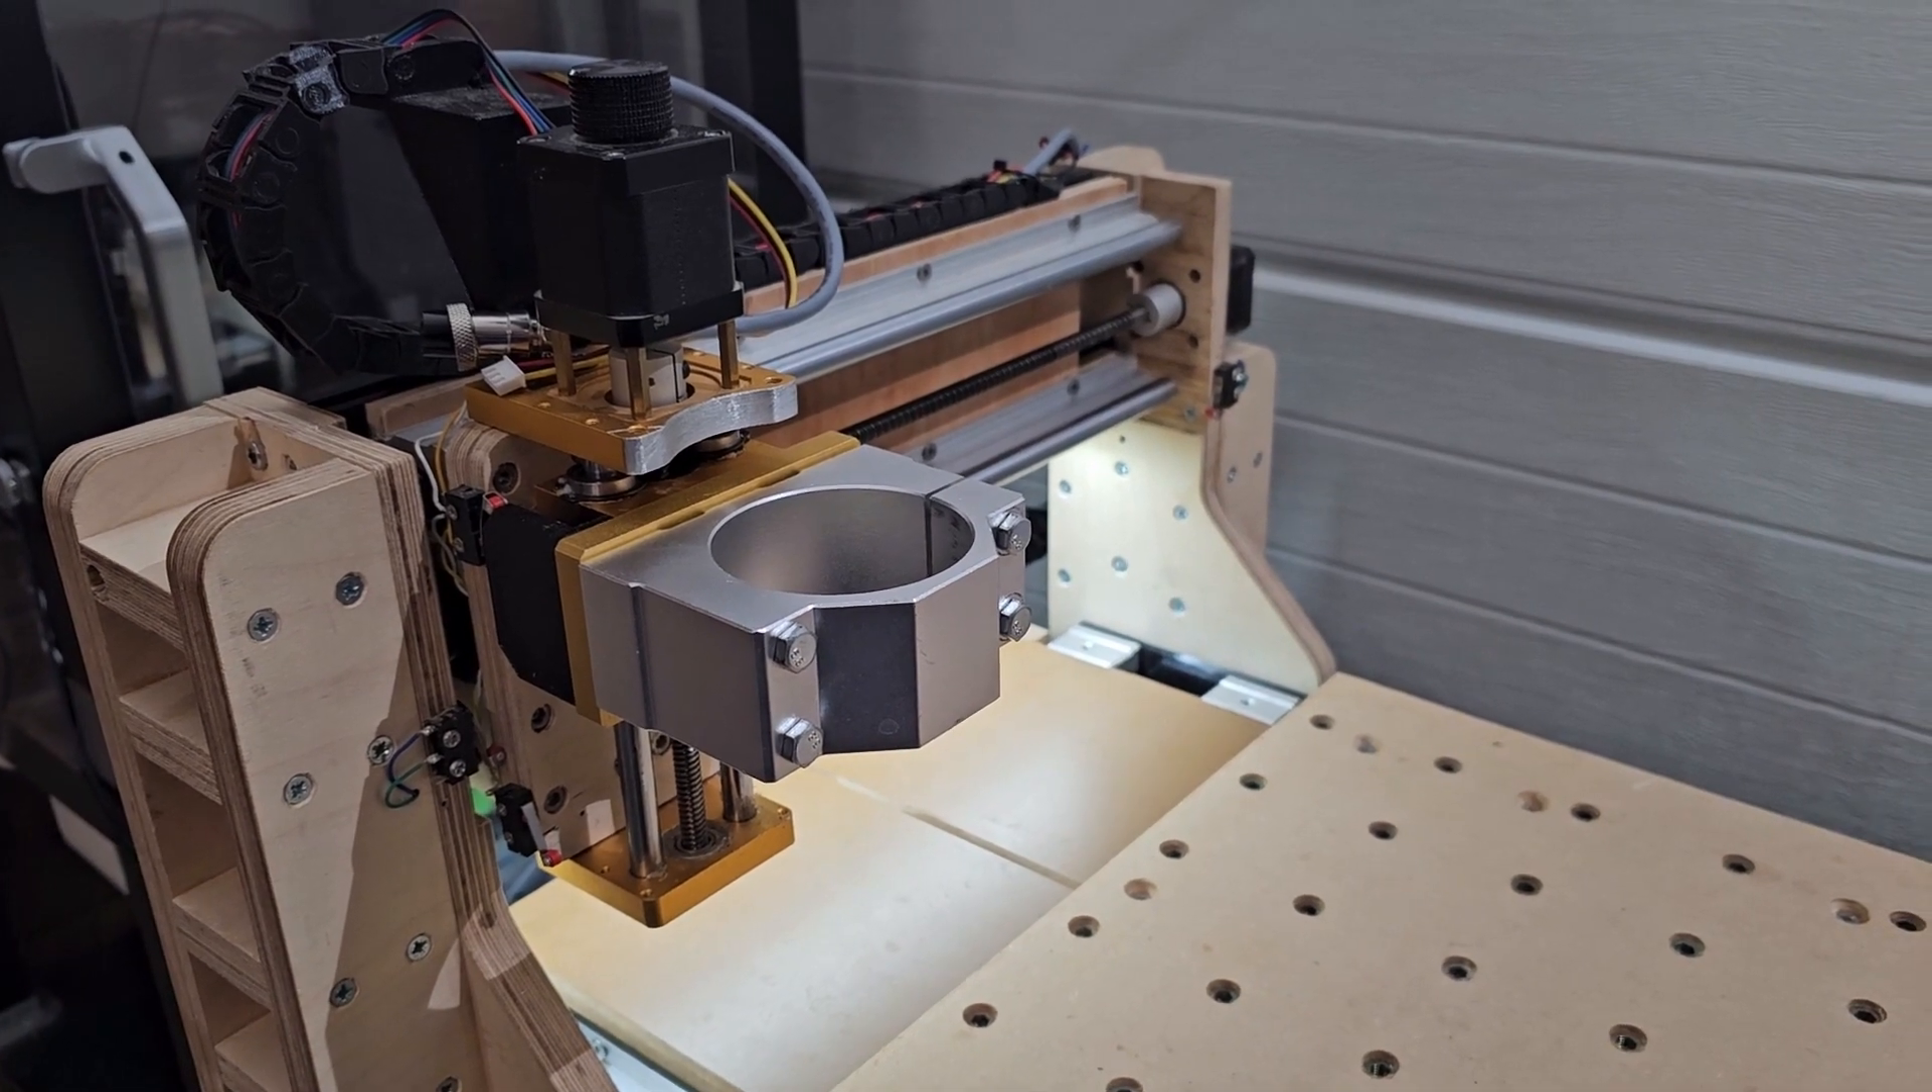You might have noticed then in the intro to this video and in this clip that we're showing now there's no spindle fitted.